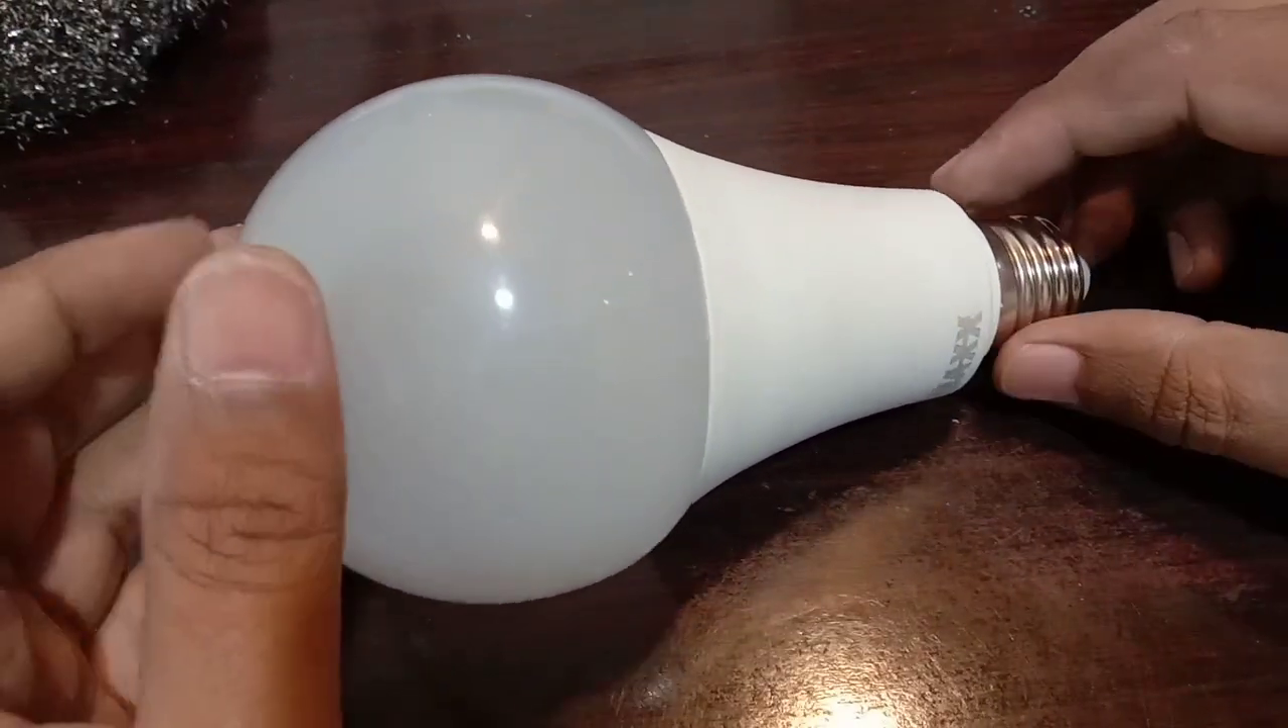تو فائنلی دوستو آپ دیکھ سکتے ہیں کہ اس کے اوپر ہم نے اس کا دیفیوزر بھی لگا دیا ہے۔